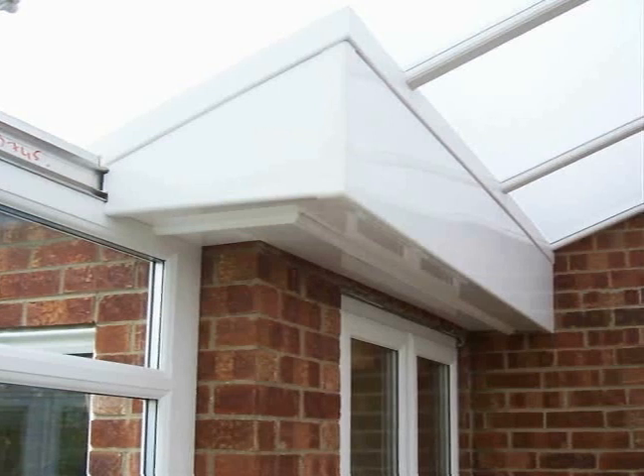Looking back into the conservatory now we can see the high end box gutter as it's all been clad in the UPVC.